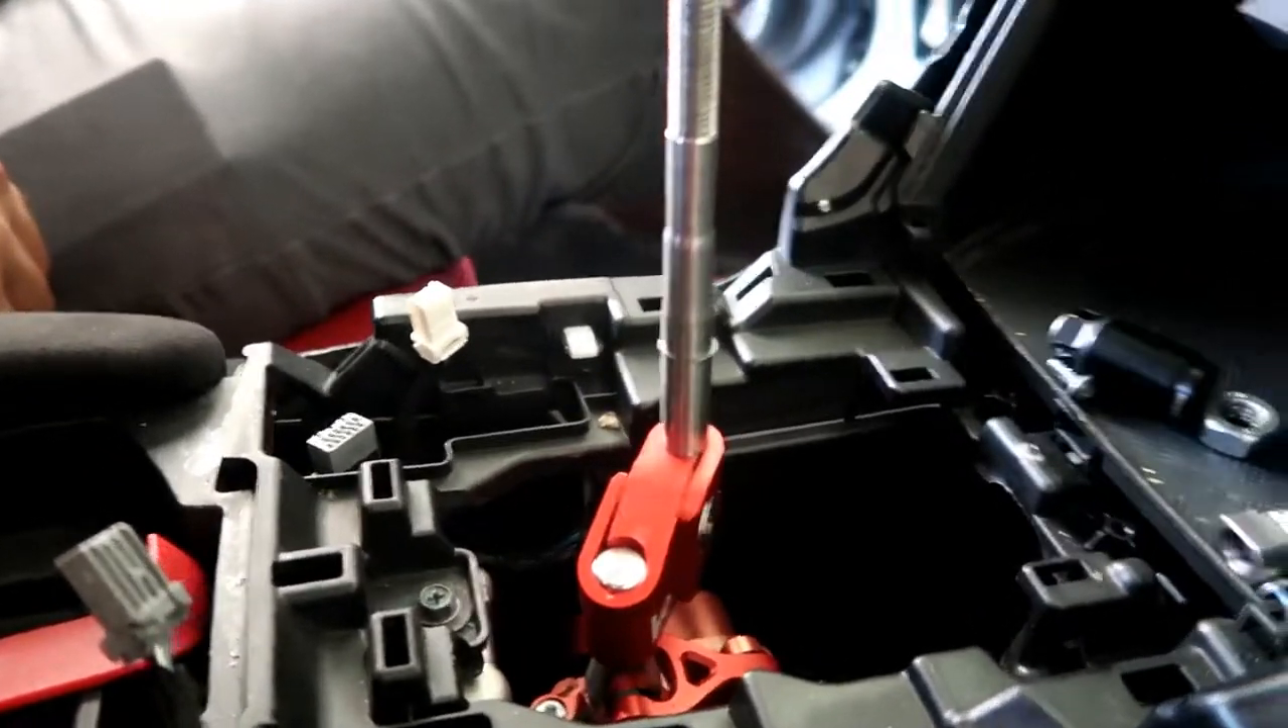So as you already can see he already has a shifter installed.